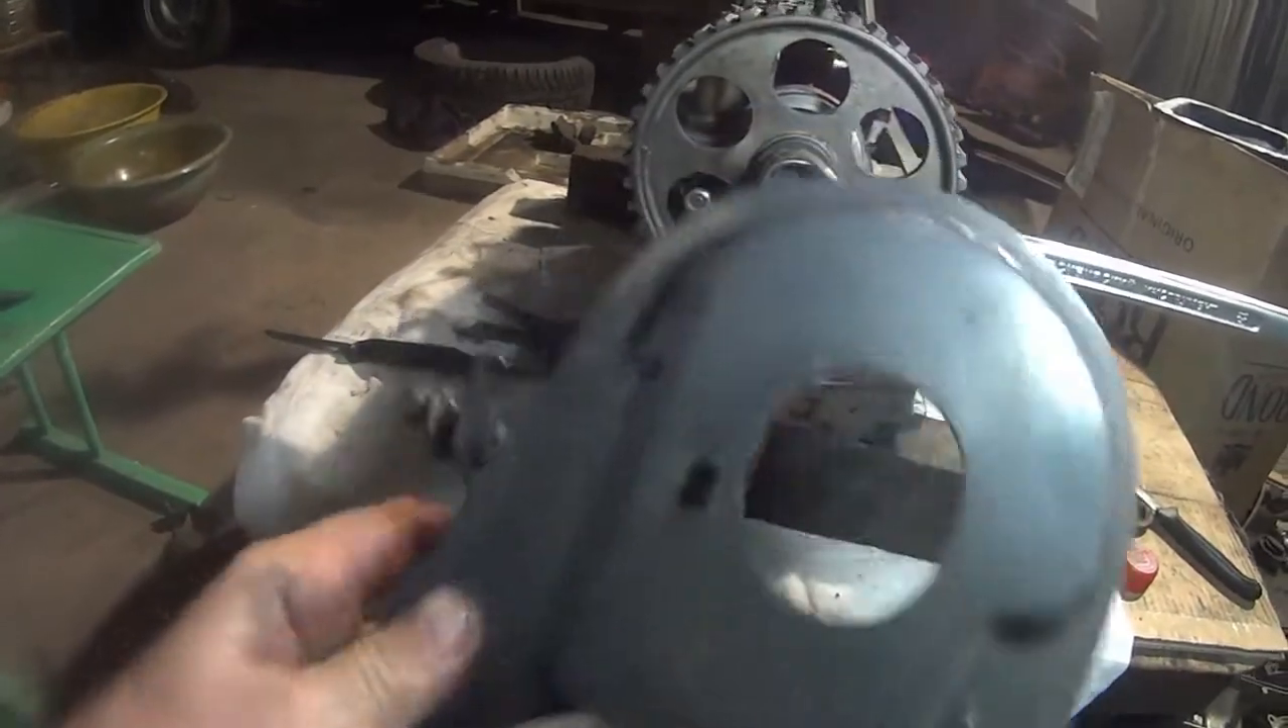Кожух который сзади ставится сейчас я его не поставил.